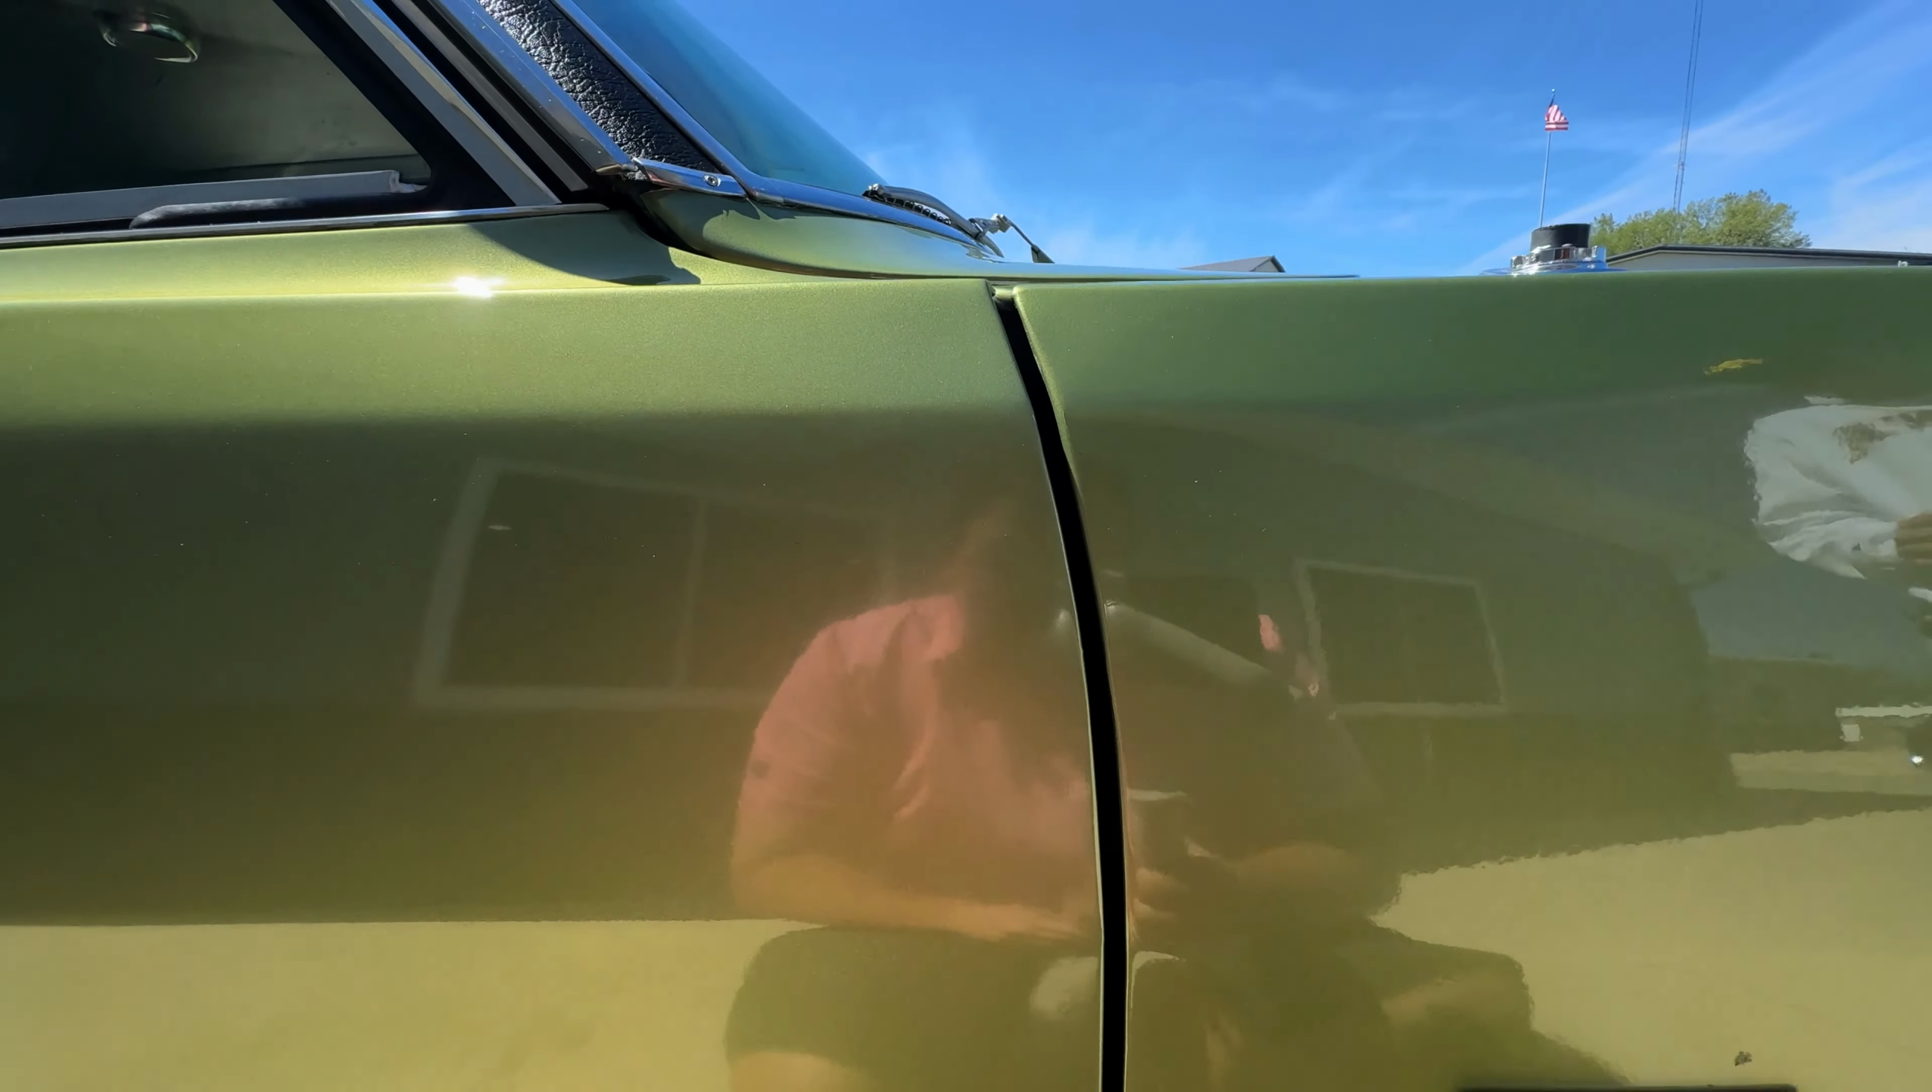Door lines up great.